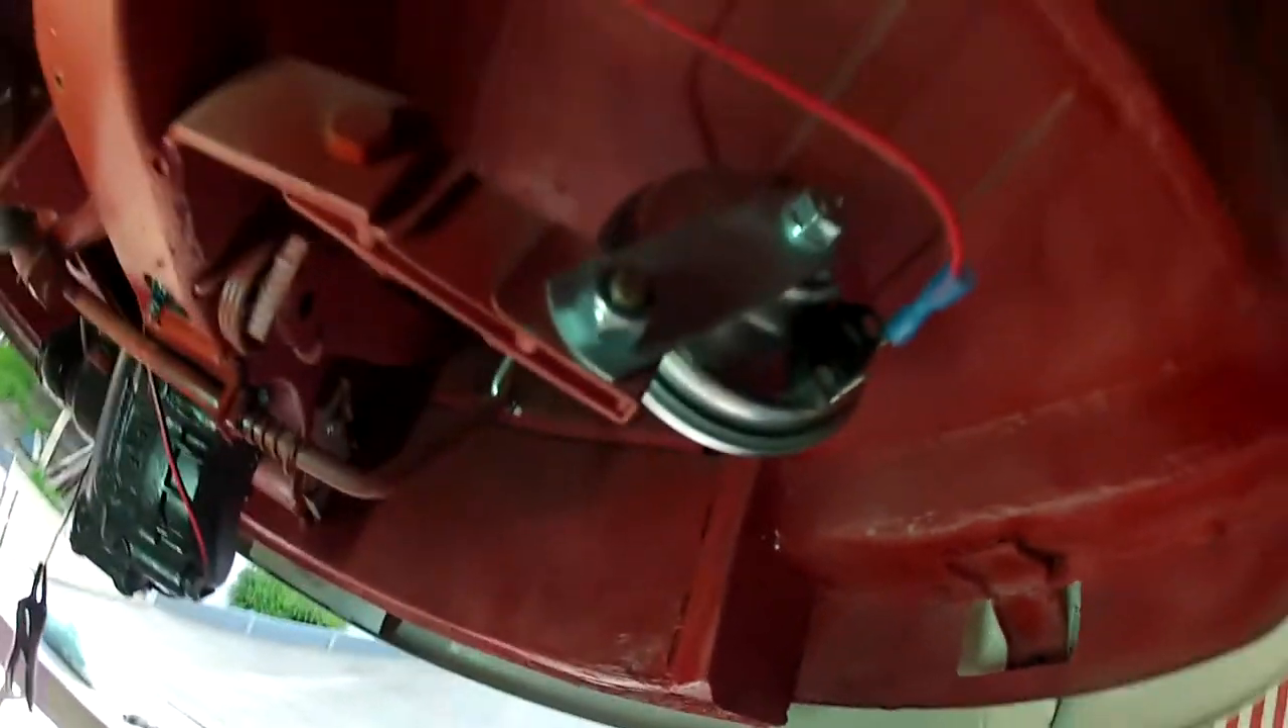I've got one more wire to come off the horn.